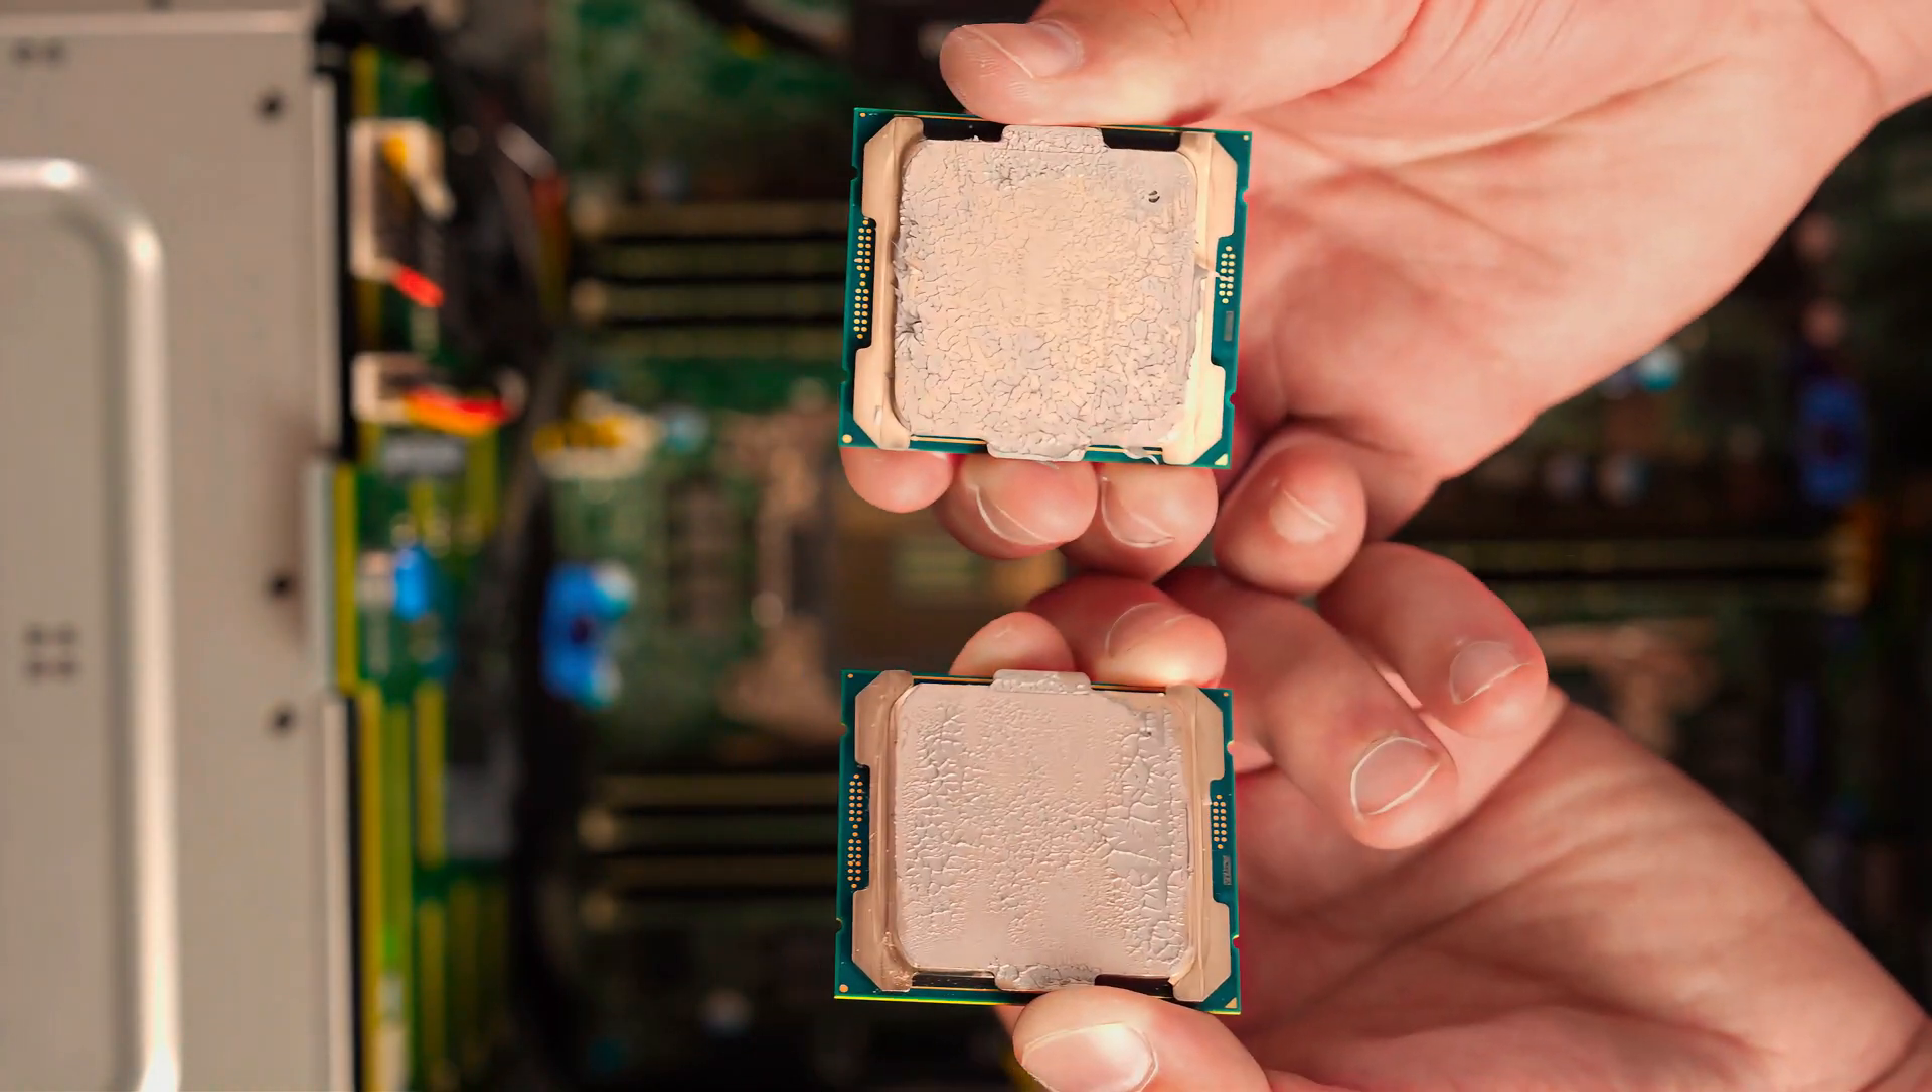We have successfully removed both existing CPUs.